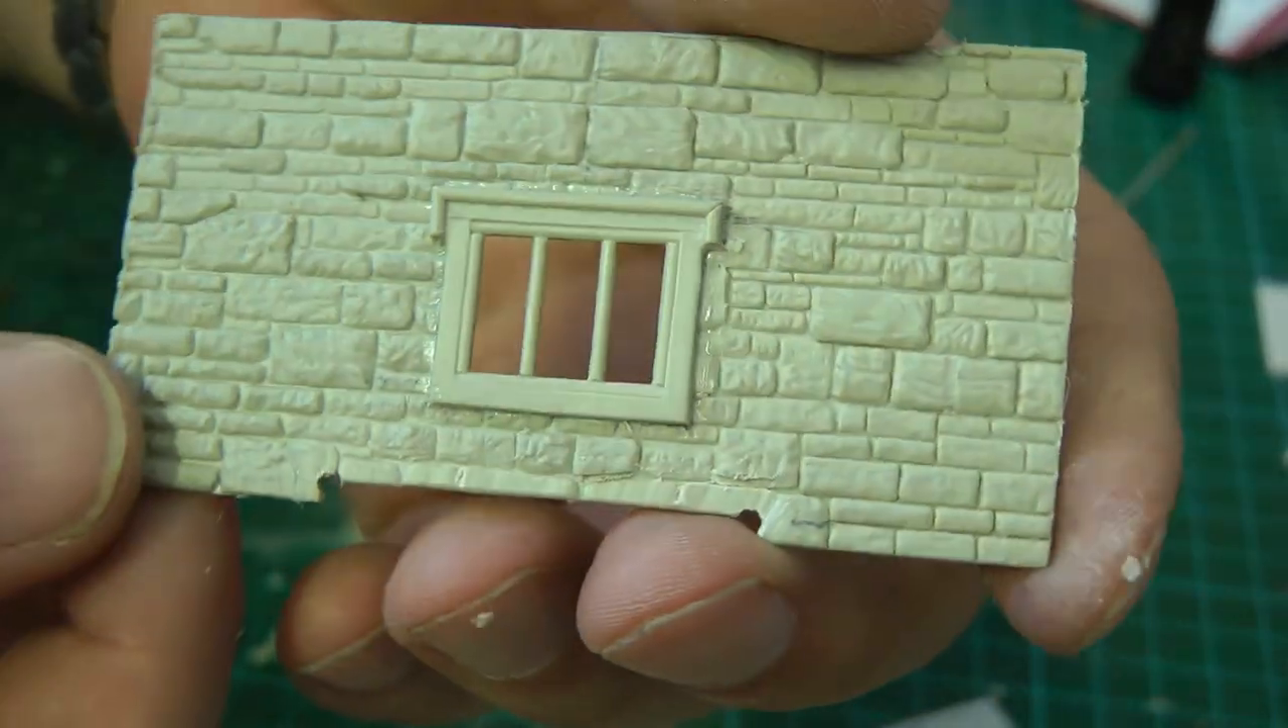And hopefully it won't look like the window has been just stuck on. Right, so I've glued the window frame on.